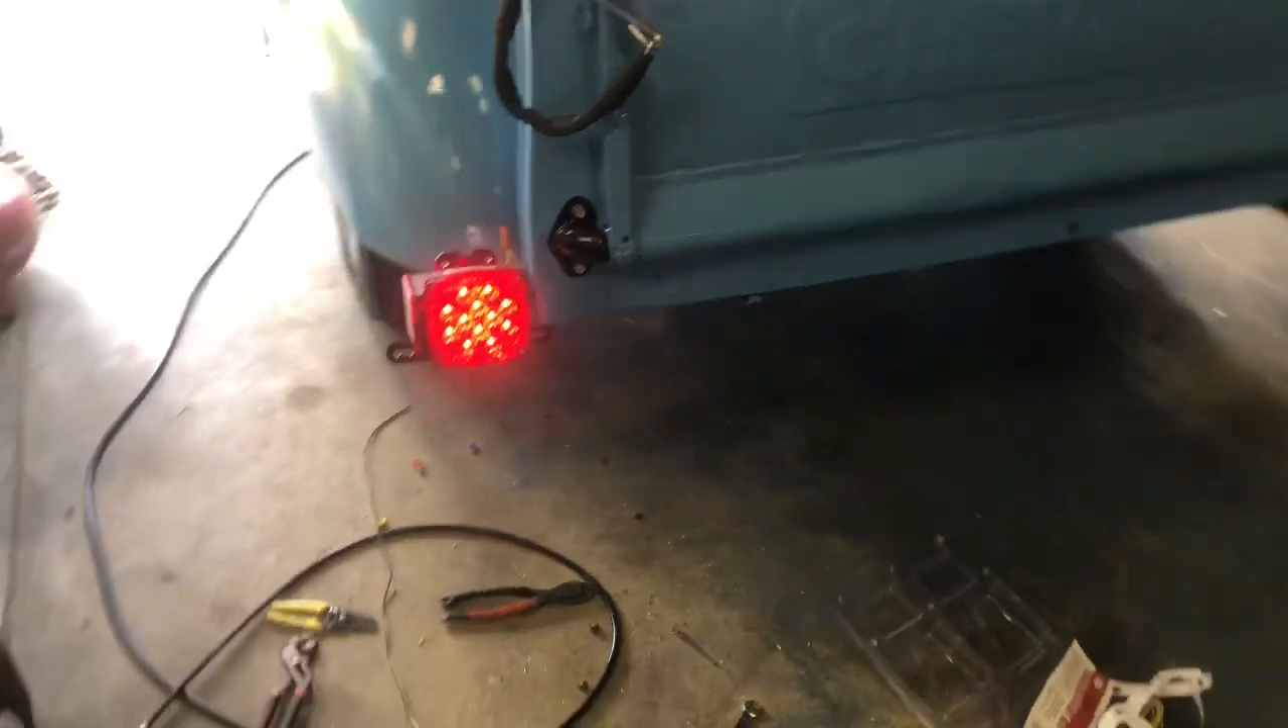But um i got the led light mounted.